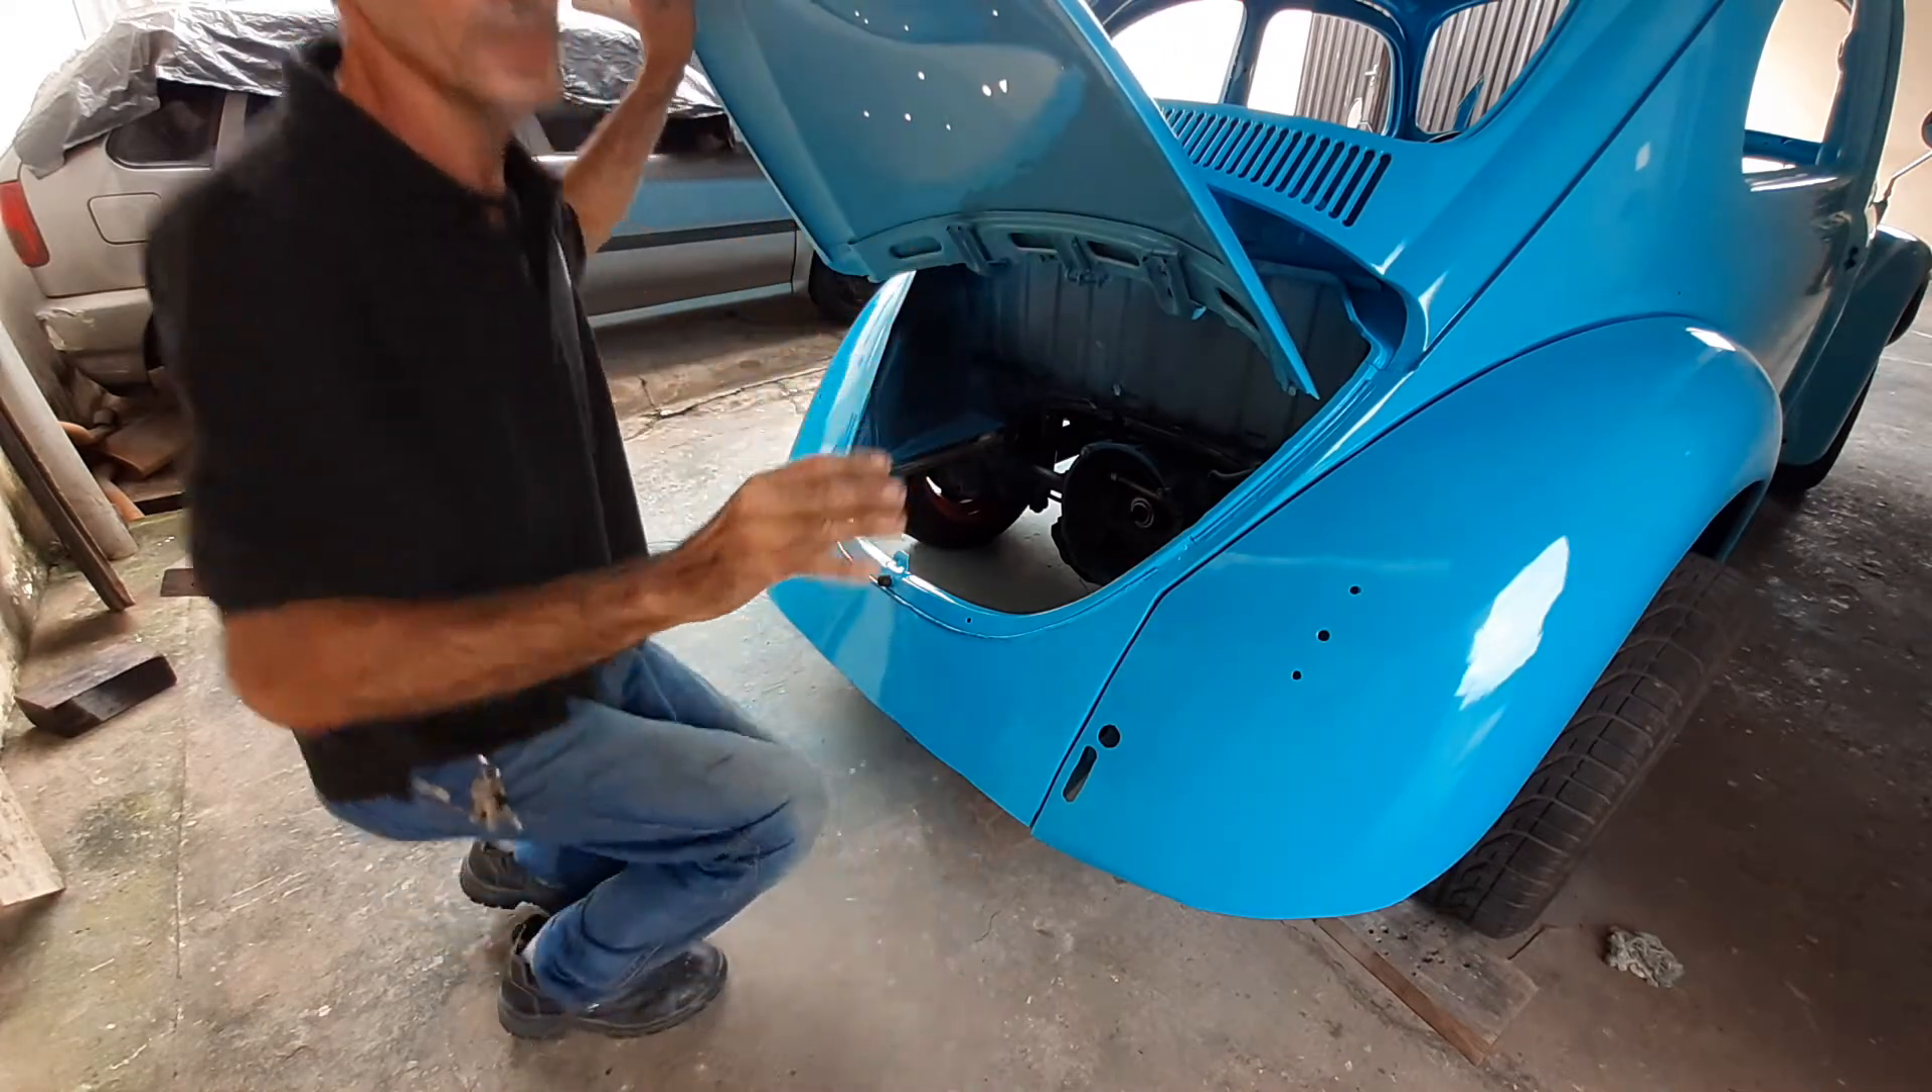Eu já coloquei o capô, entendeu?